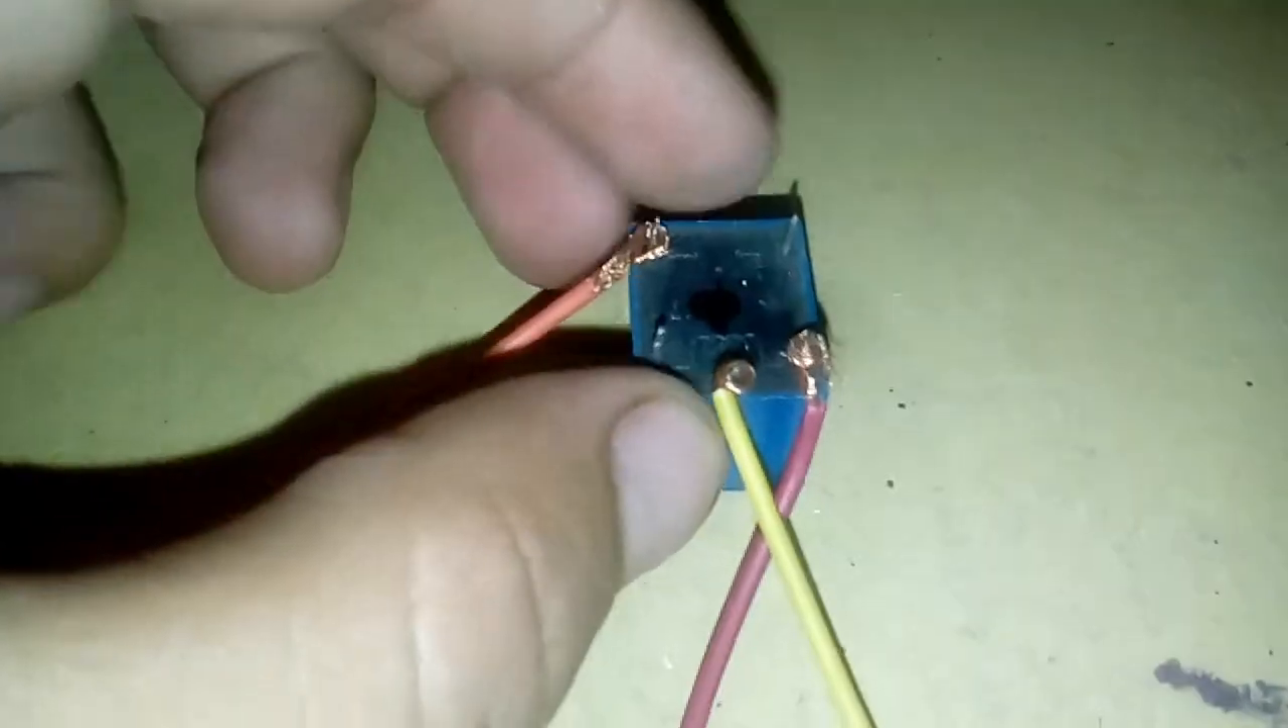Aí aqui já está com os fios aqui ligados.